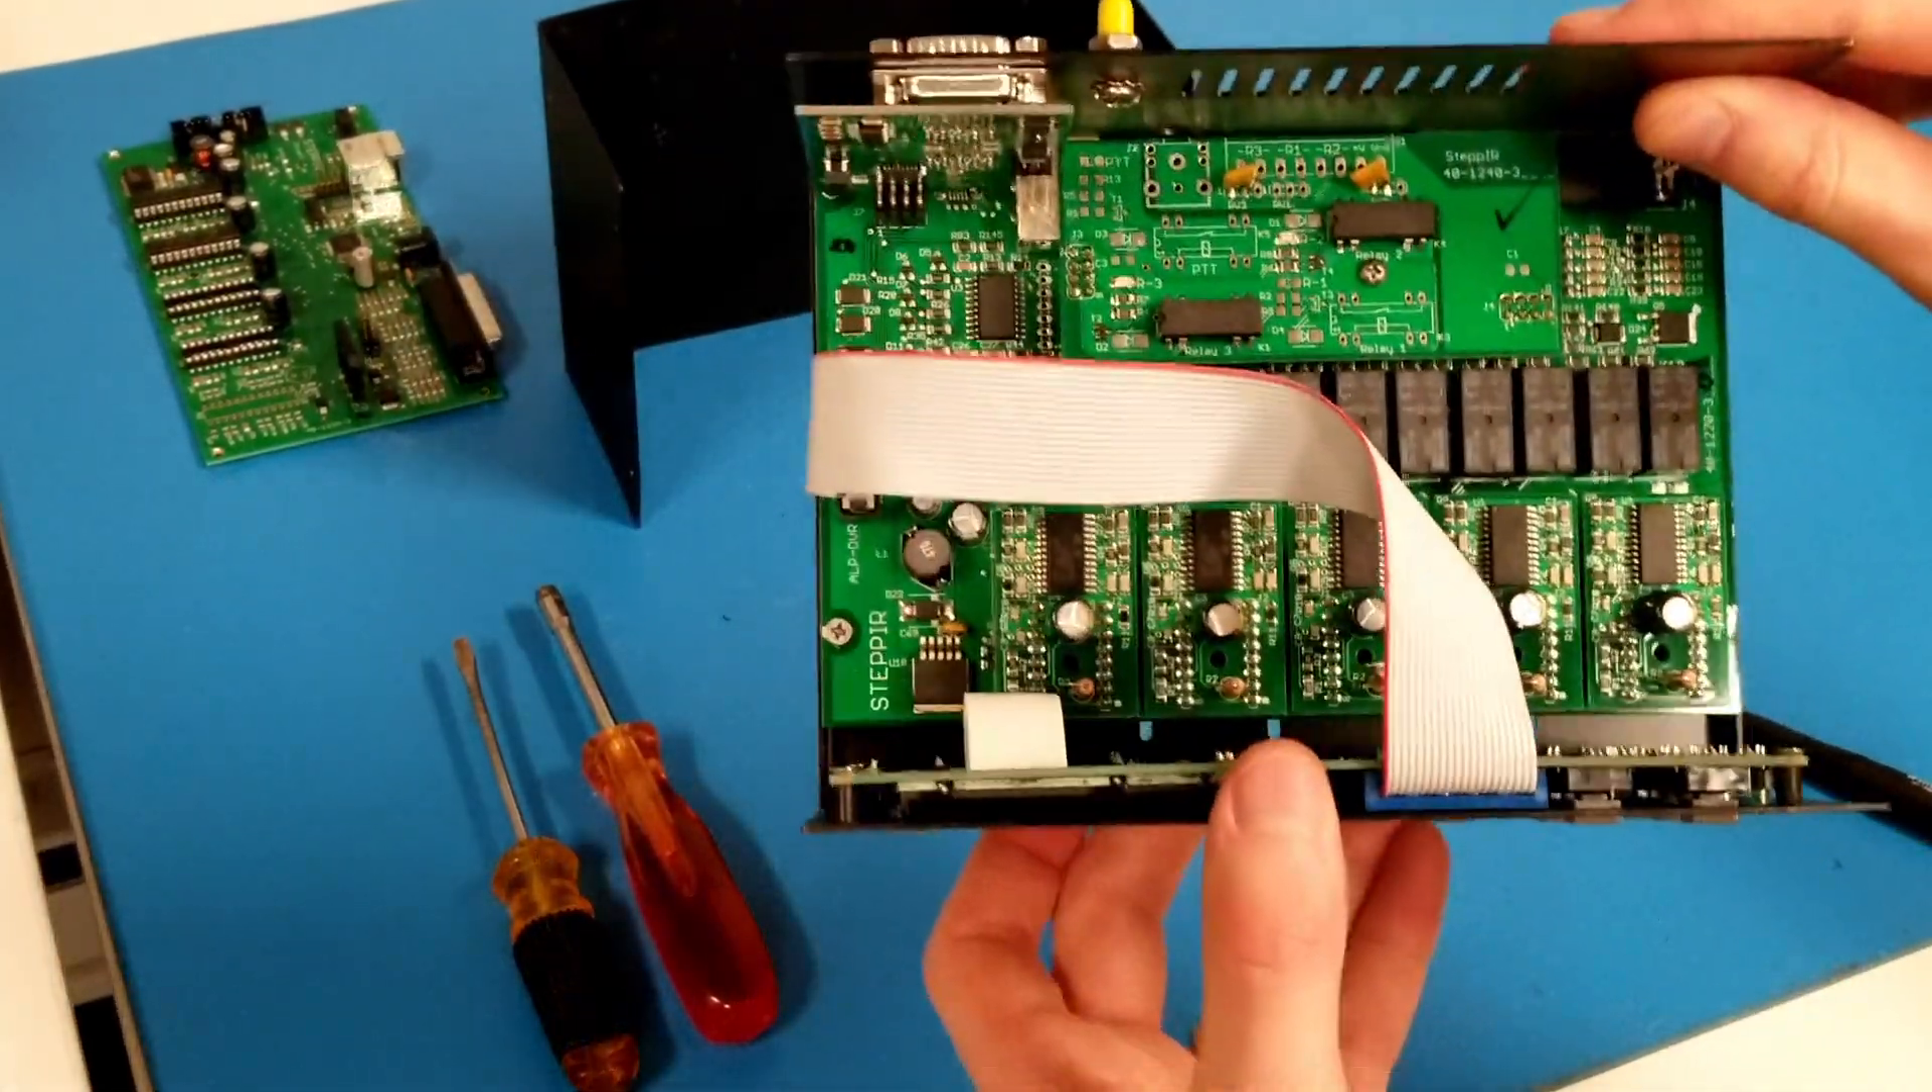All right, with the cover off, I can see inside of the controller.